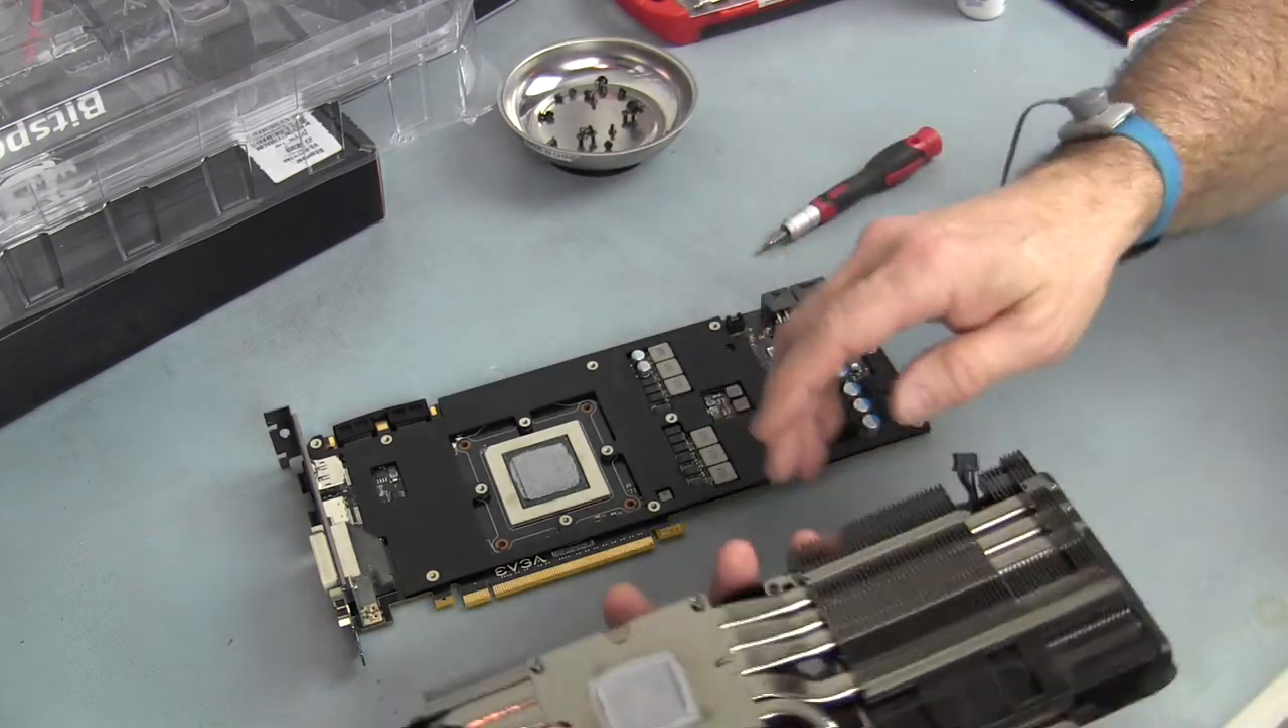So i've got one part of the cooler removed.